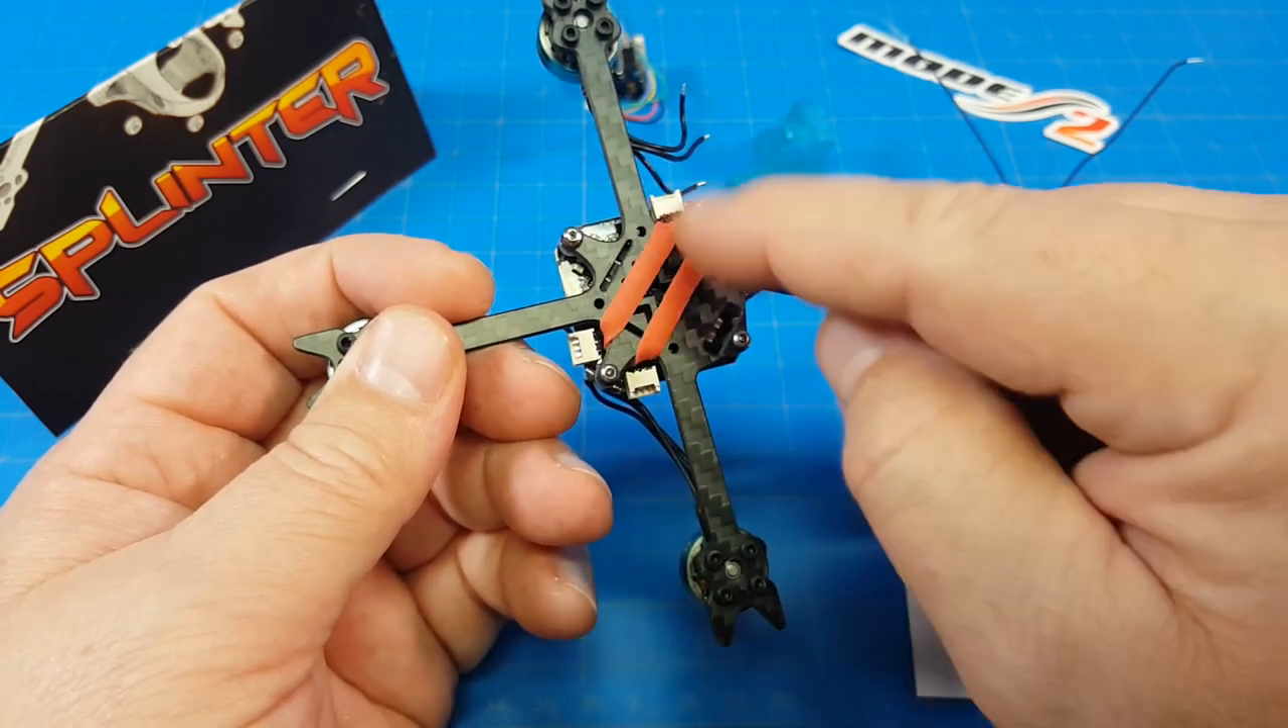I have mounted a rubber band on the bottom.